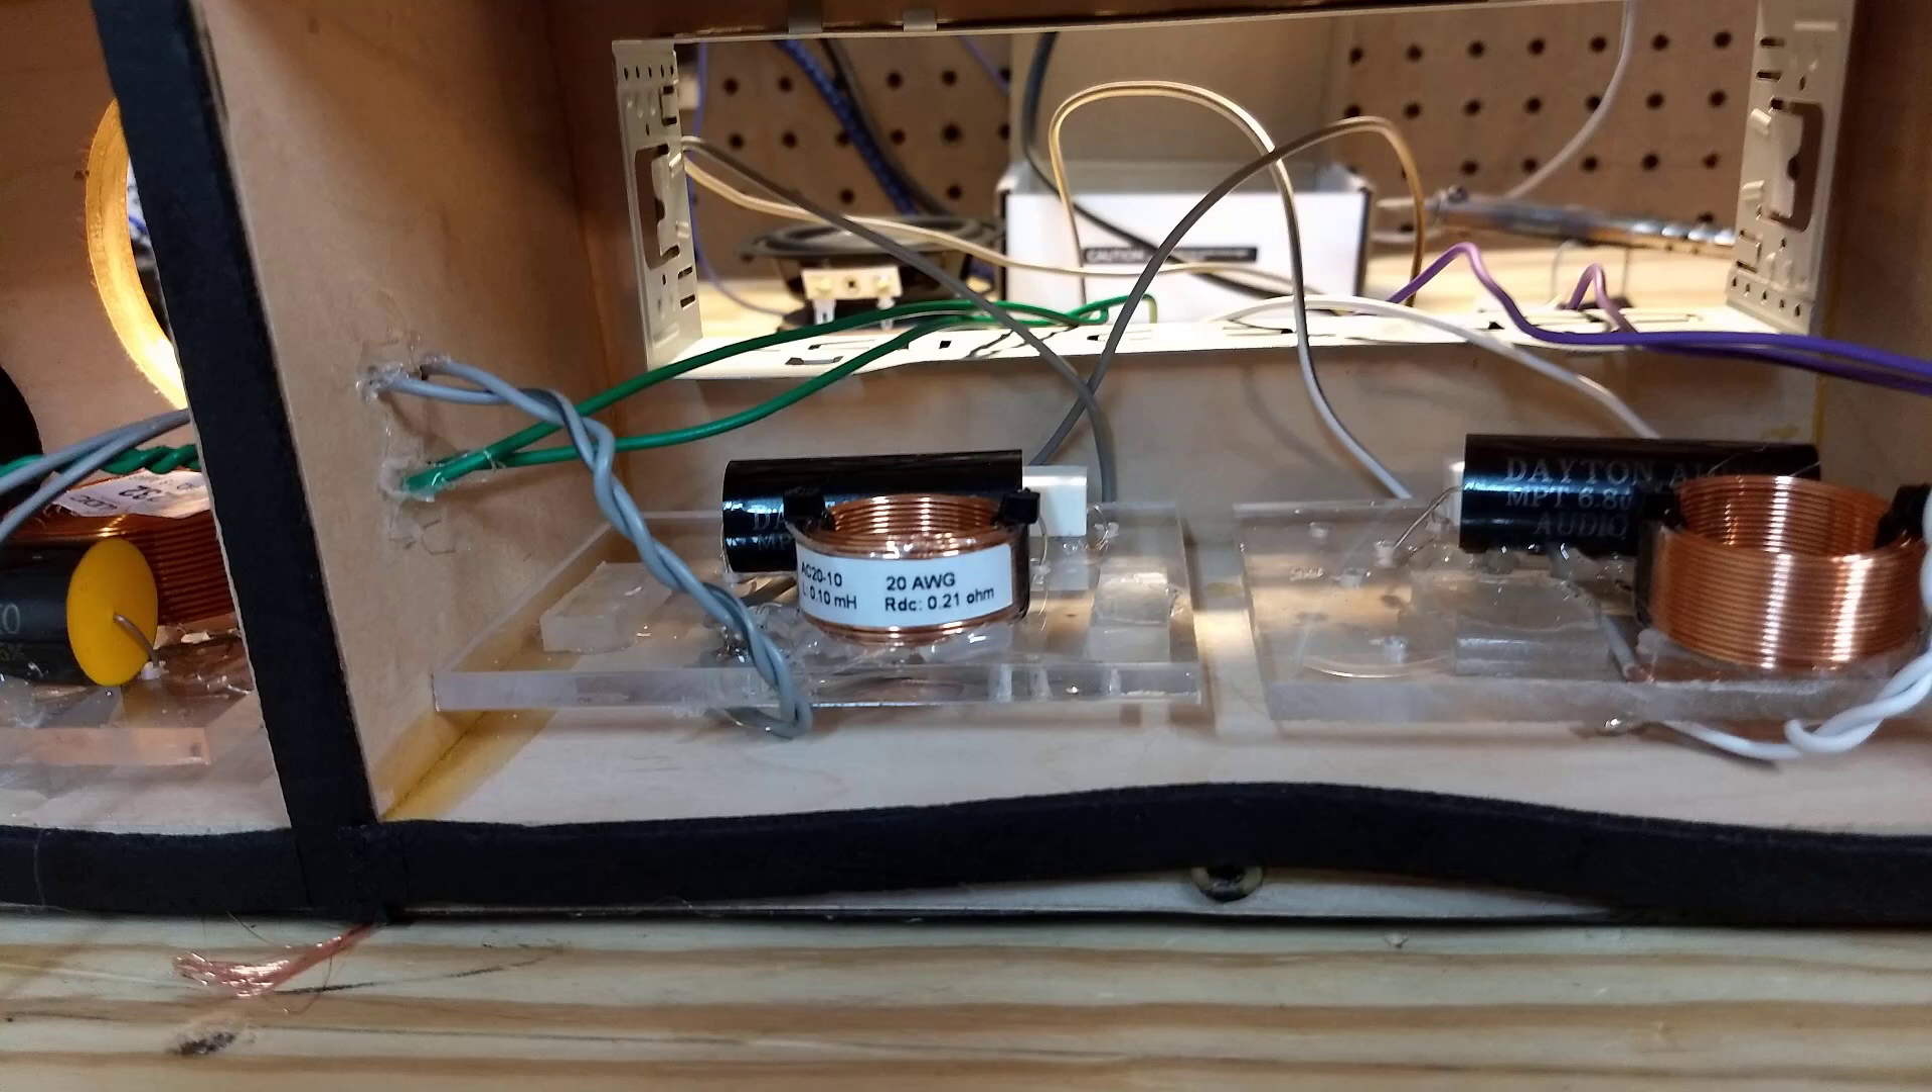So here are some shots of the assembled crossovers sitting inside of the enclosure looking good all ready to go and then I ran into a problem.